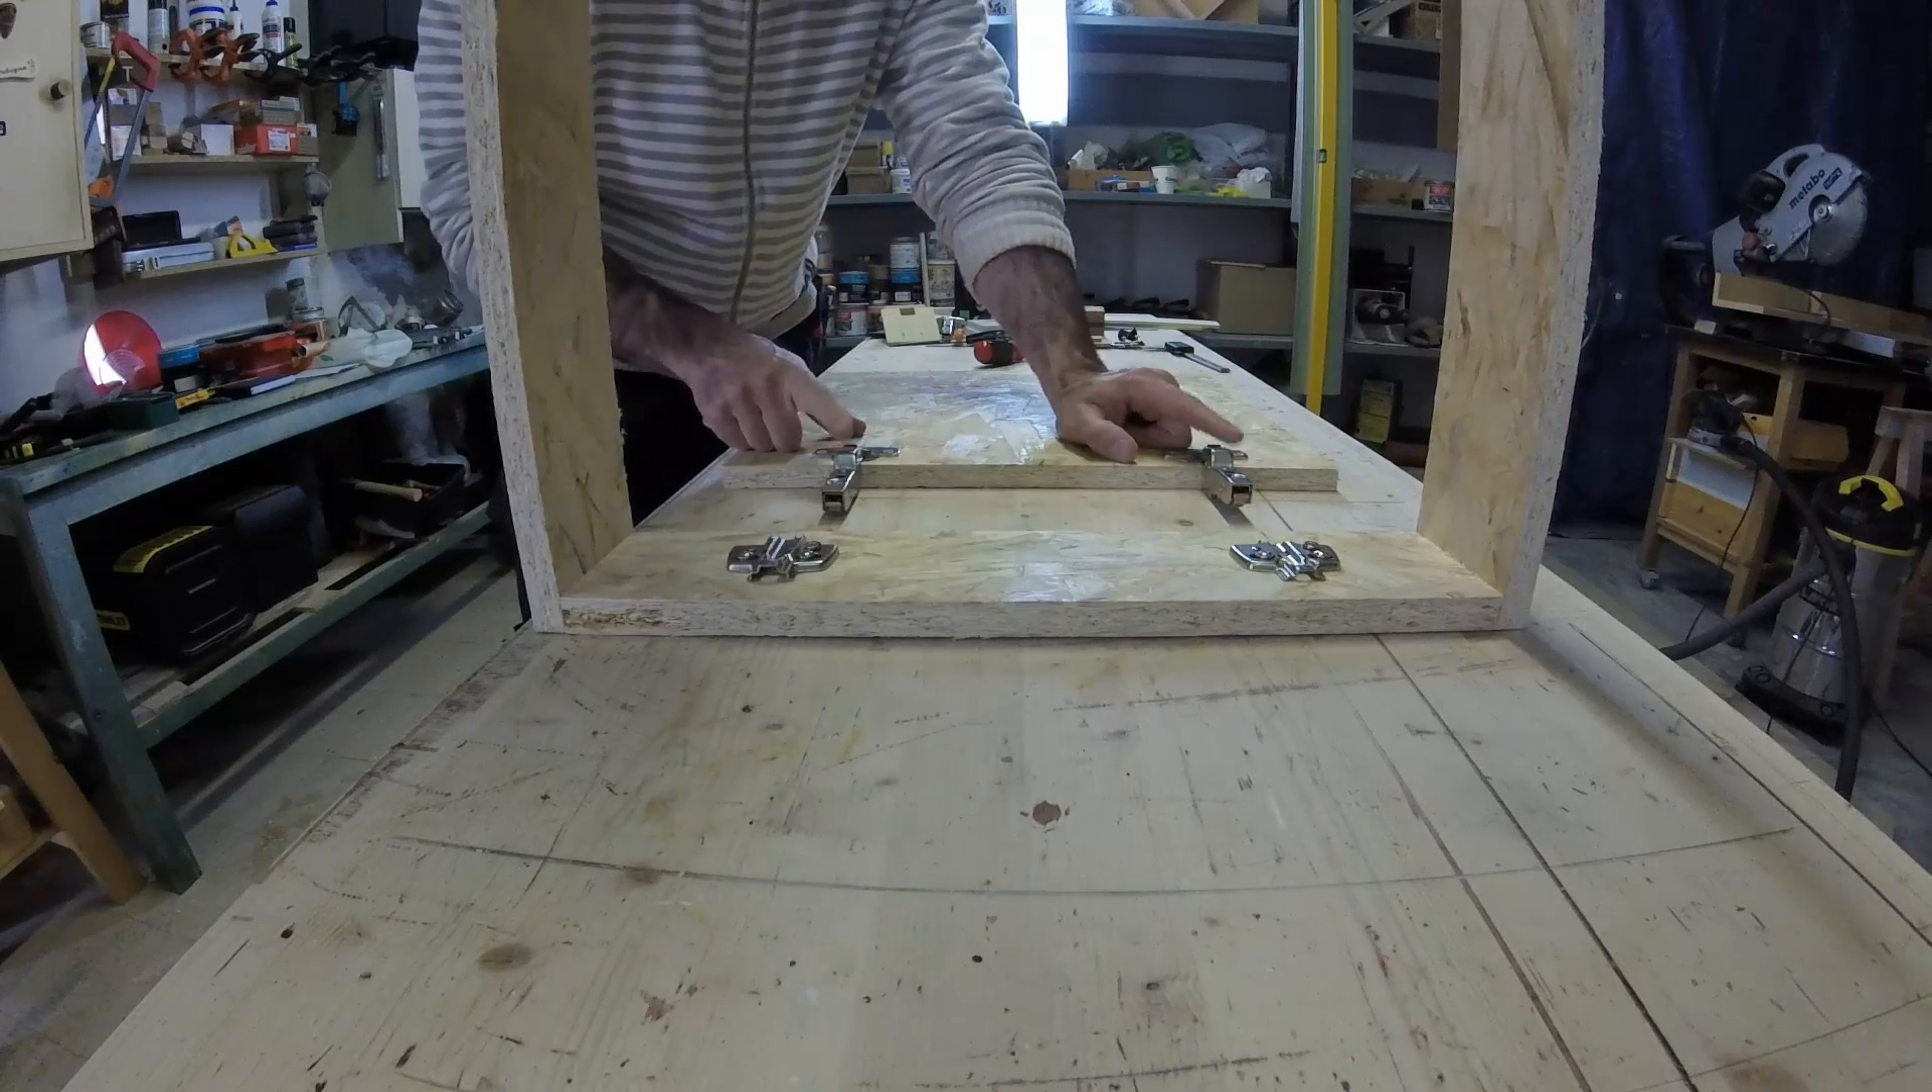Bene, adesso che le basette sono in posizione, le cerniere sono montate allo sportello.